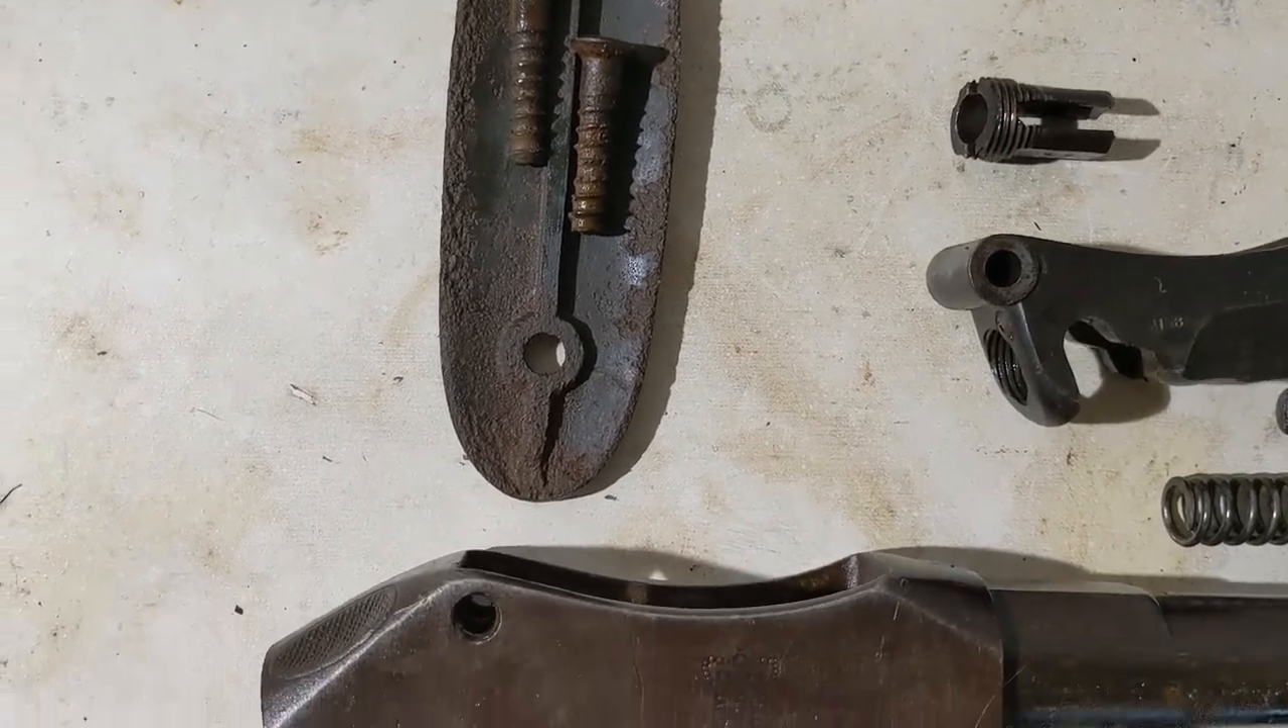I was able to get the butt plate screws out with an impact driver.